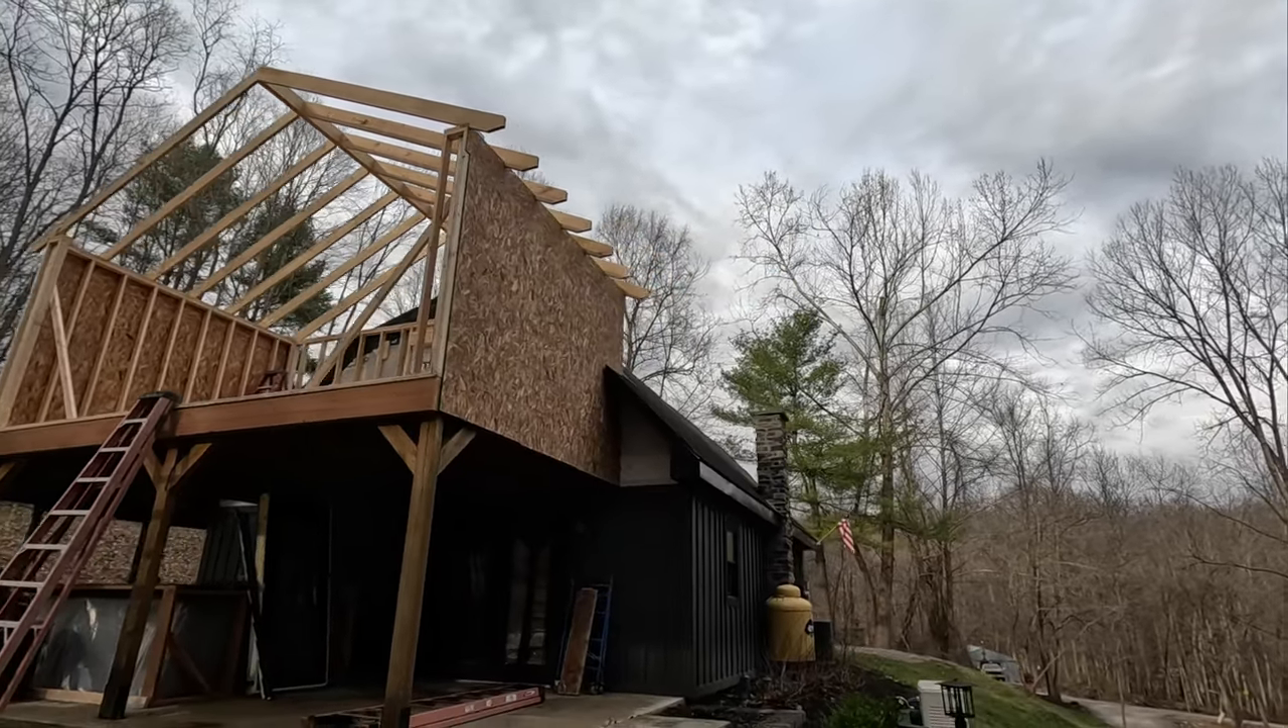All we've got is an open roof system we don't have the walls finished we don't have osb on the roof.